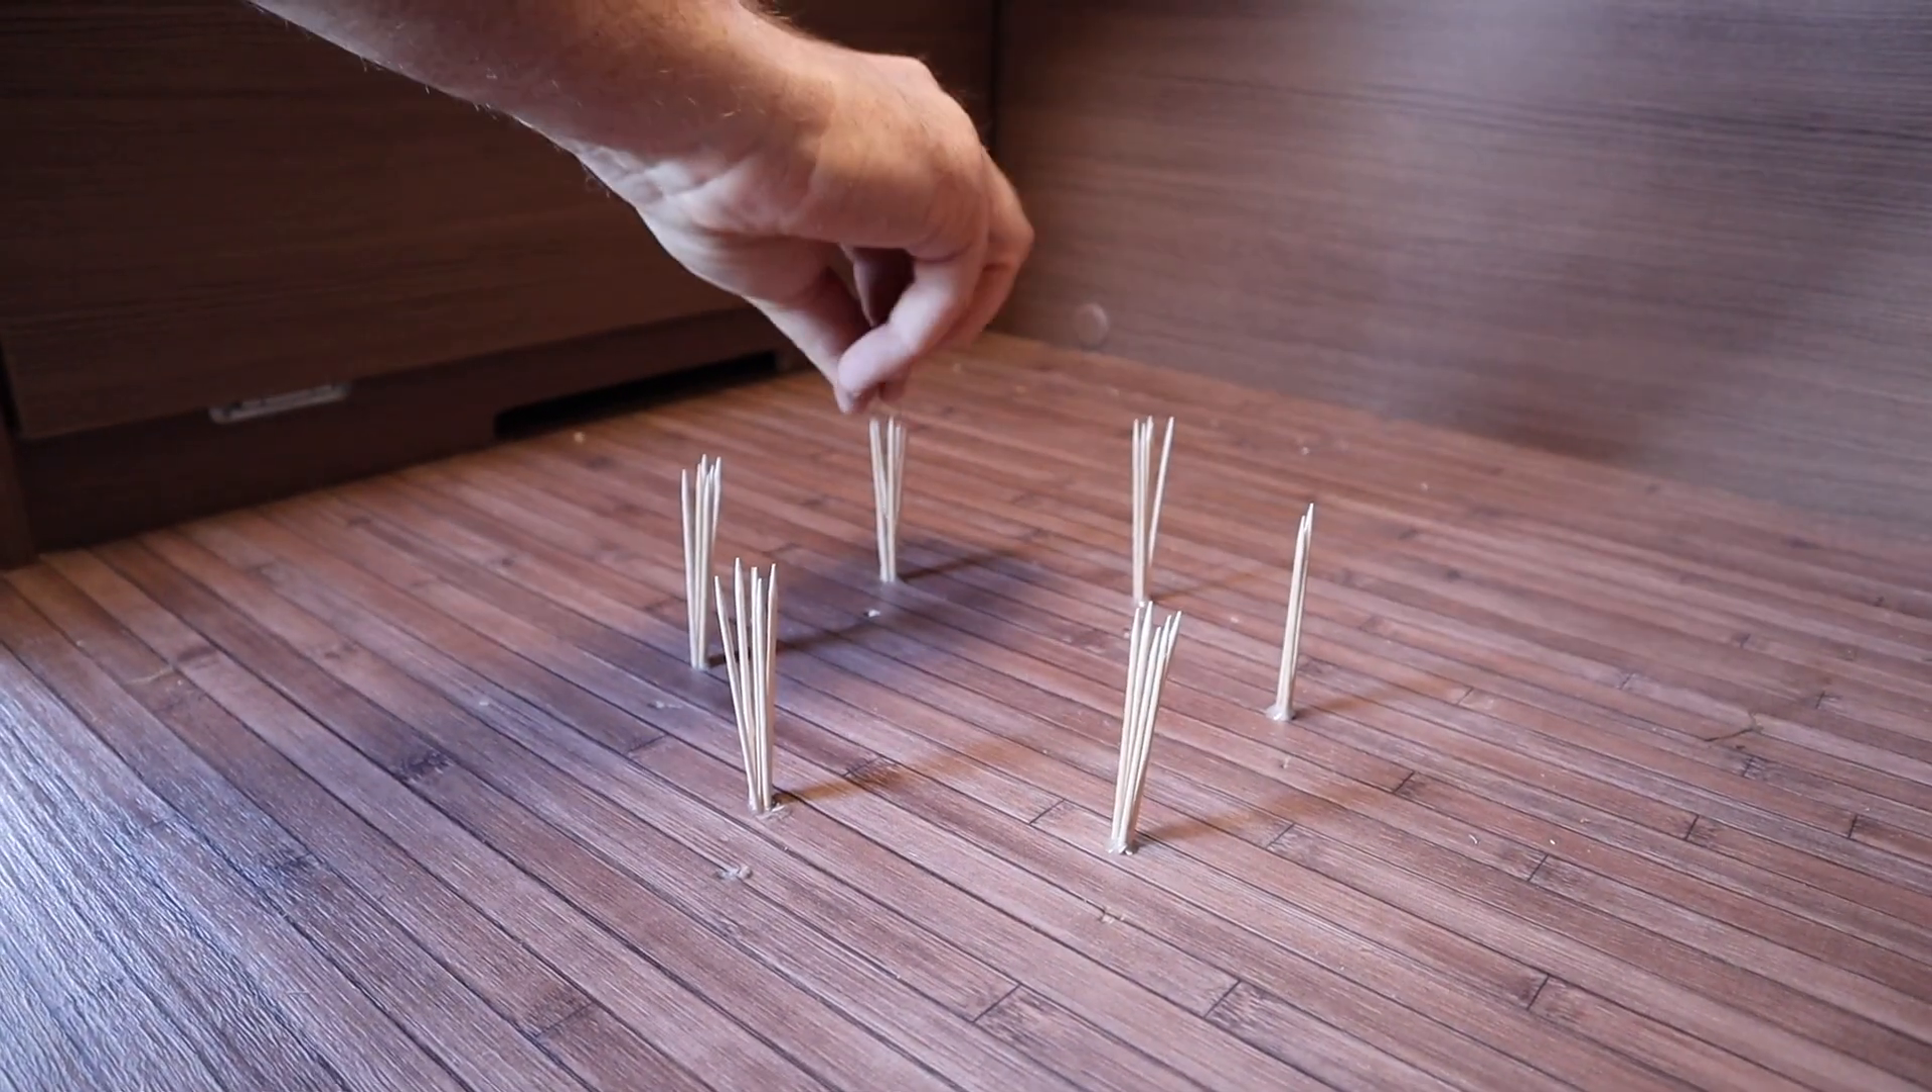That is all six holes filled with glue and cocktail sticks.